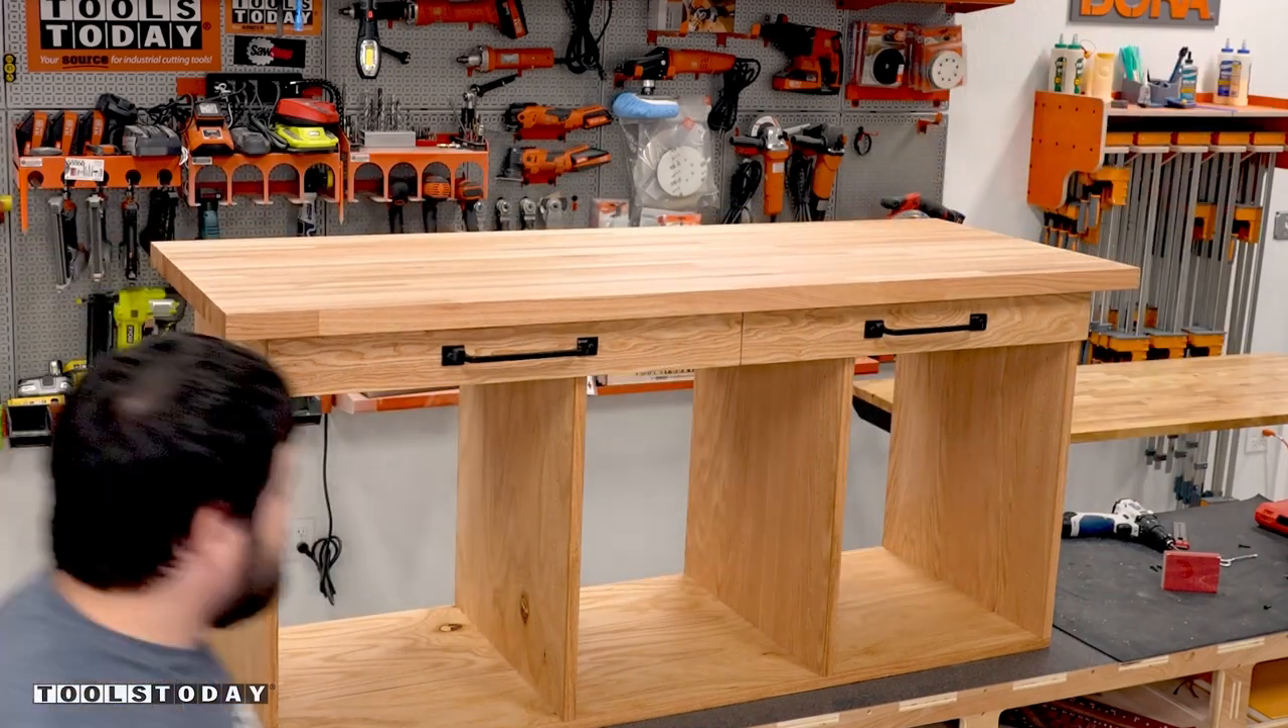I opened the drawers up and drove in a couple of screws from the inside of the drawer to securely hold the face on. I removed those screws and installed the drawer handle to get everything the way that I wanted it.